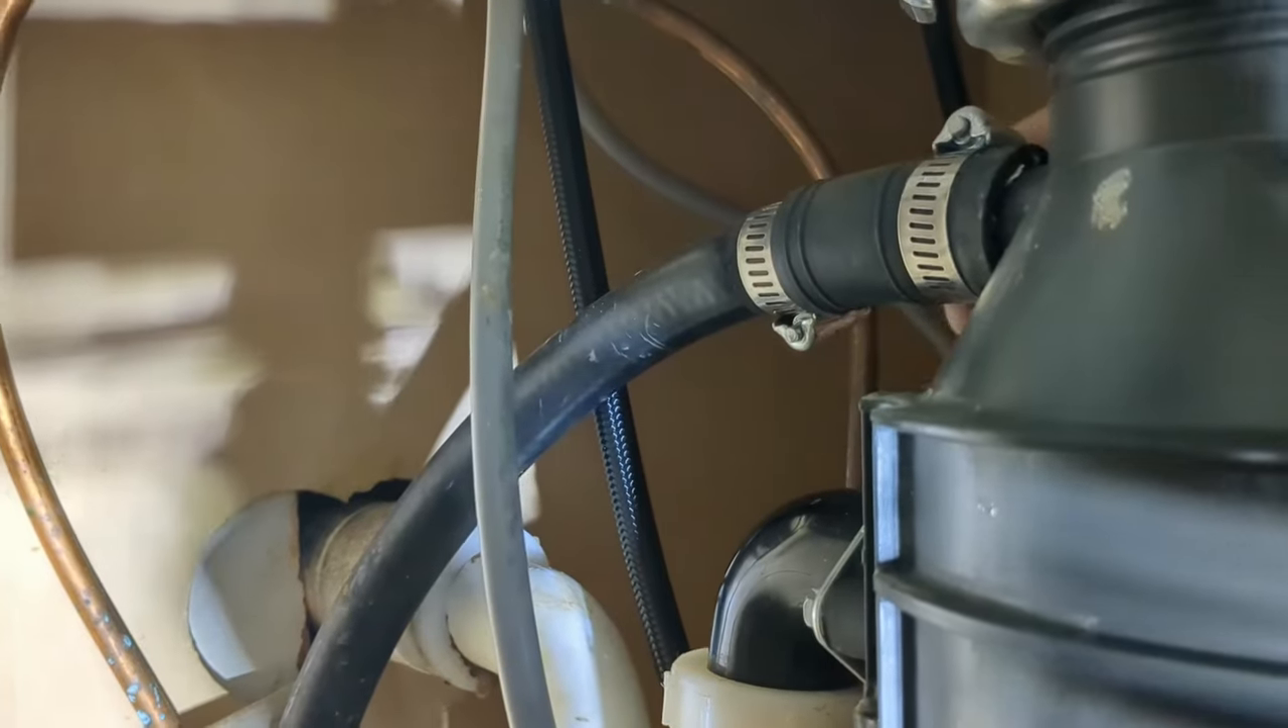You can see these pipe clamps back here that are holding that pipe on.